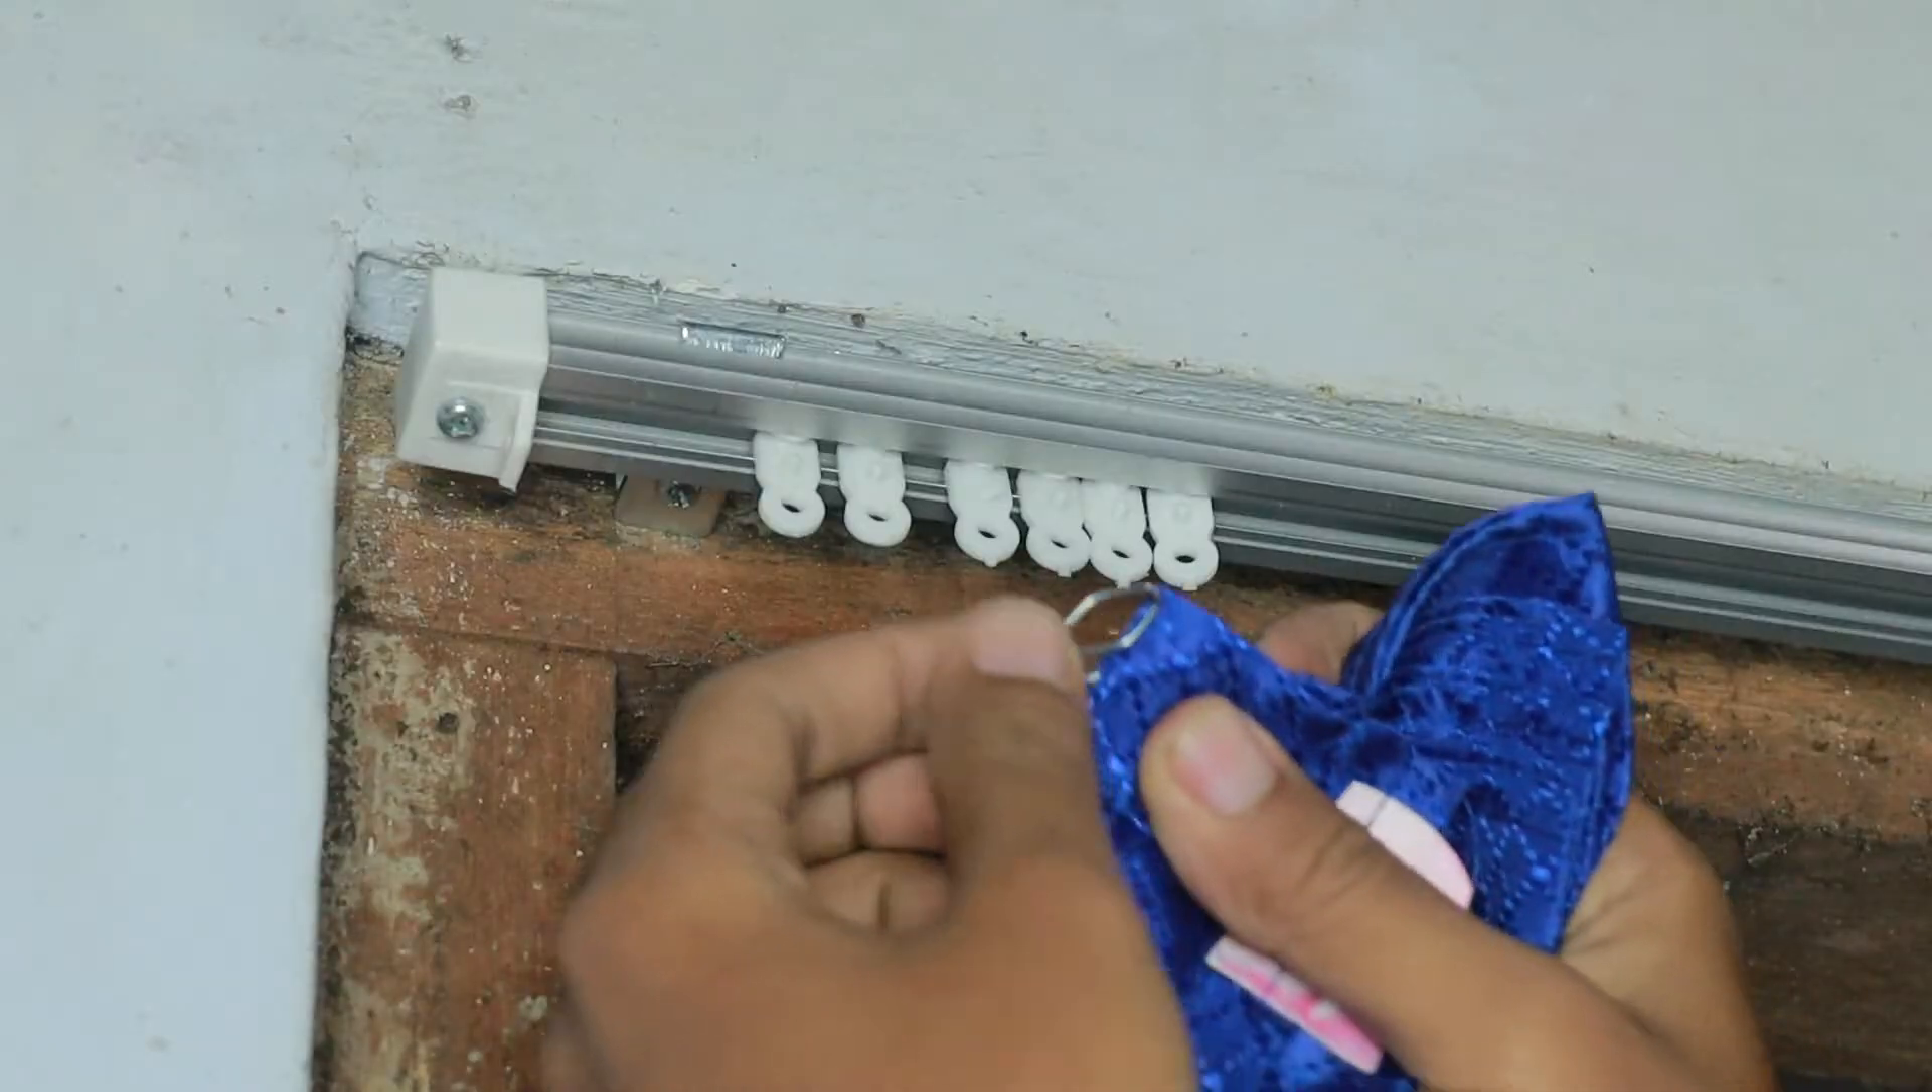Oke nanti seperti ini untuk hordengnya udah terpasang Selanjutnya tinggal memasang kainnya.